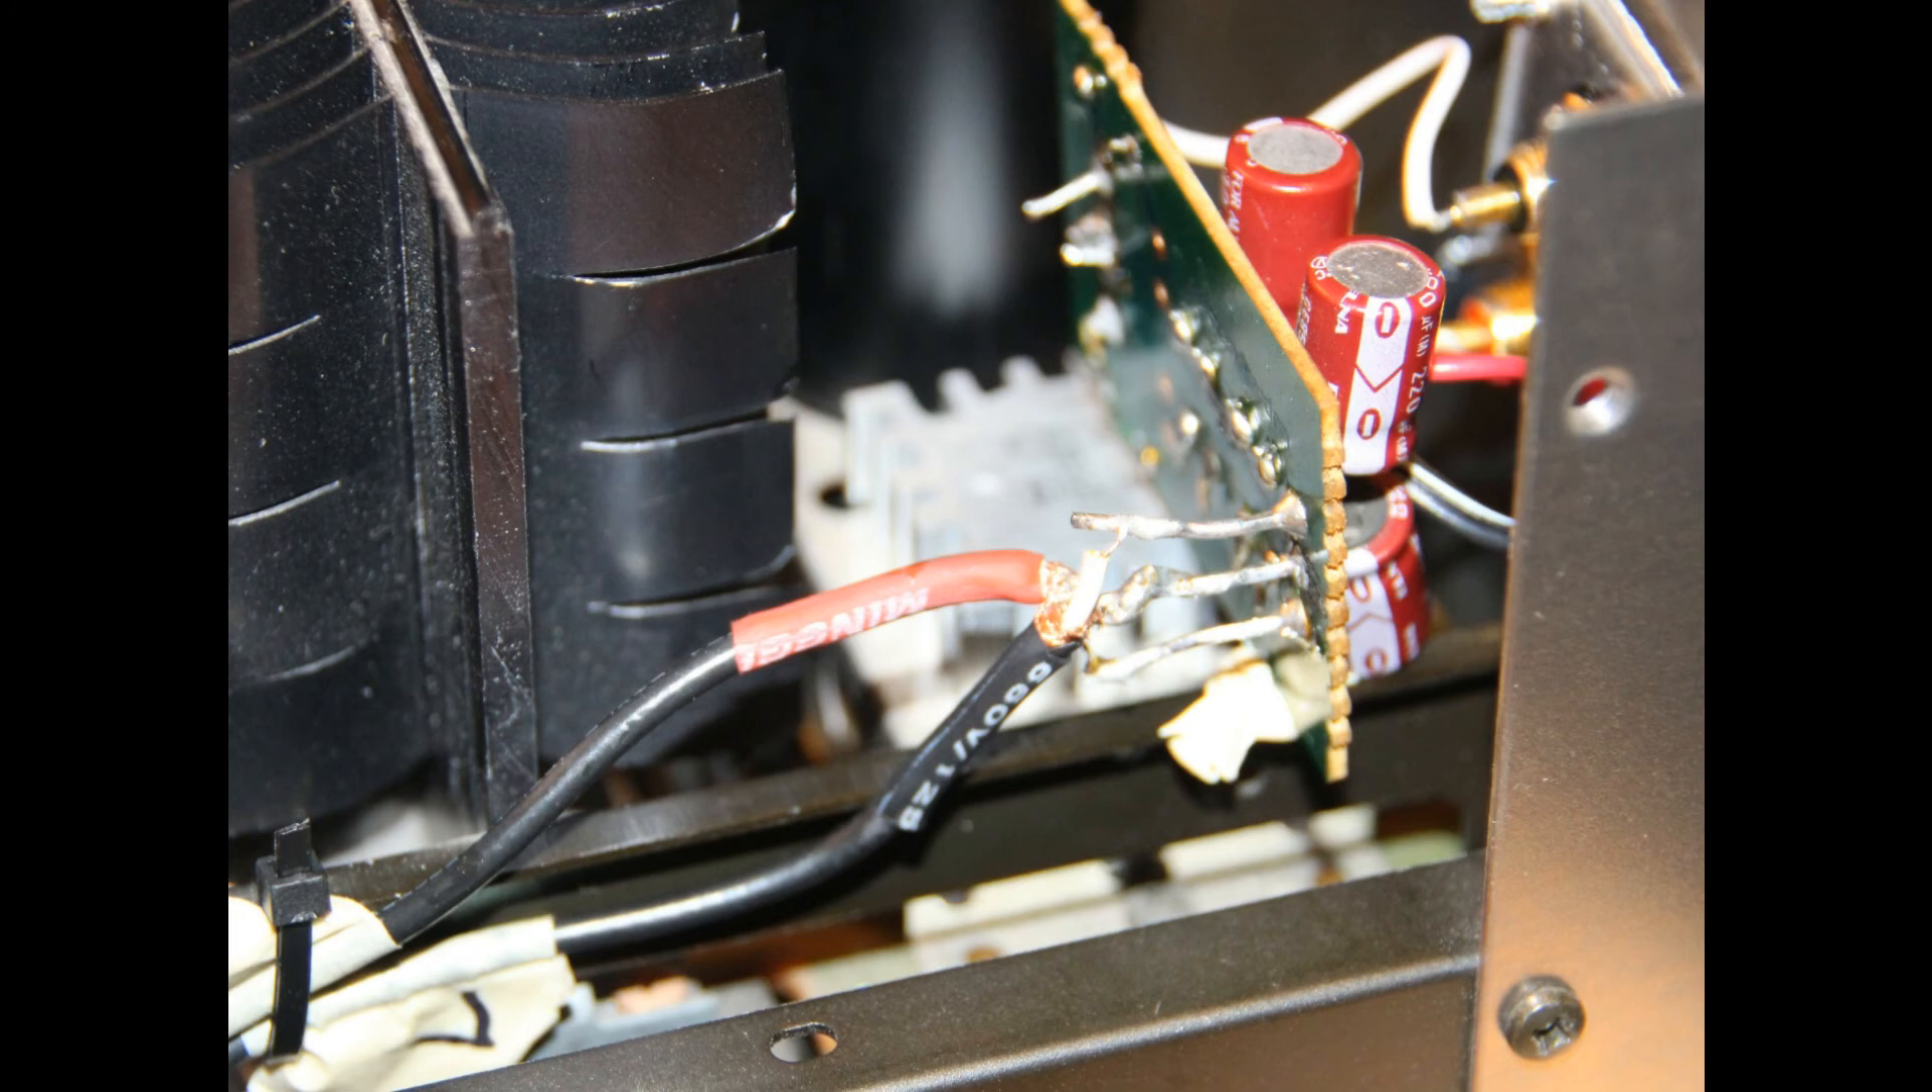Here's a close-up of the signal side the wiring is all done.